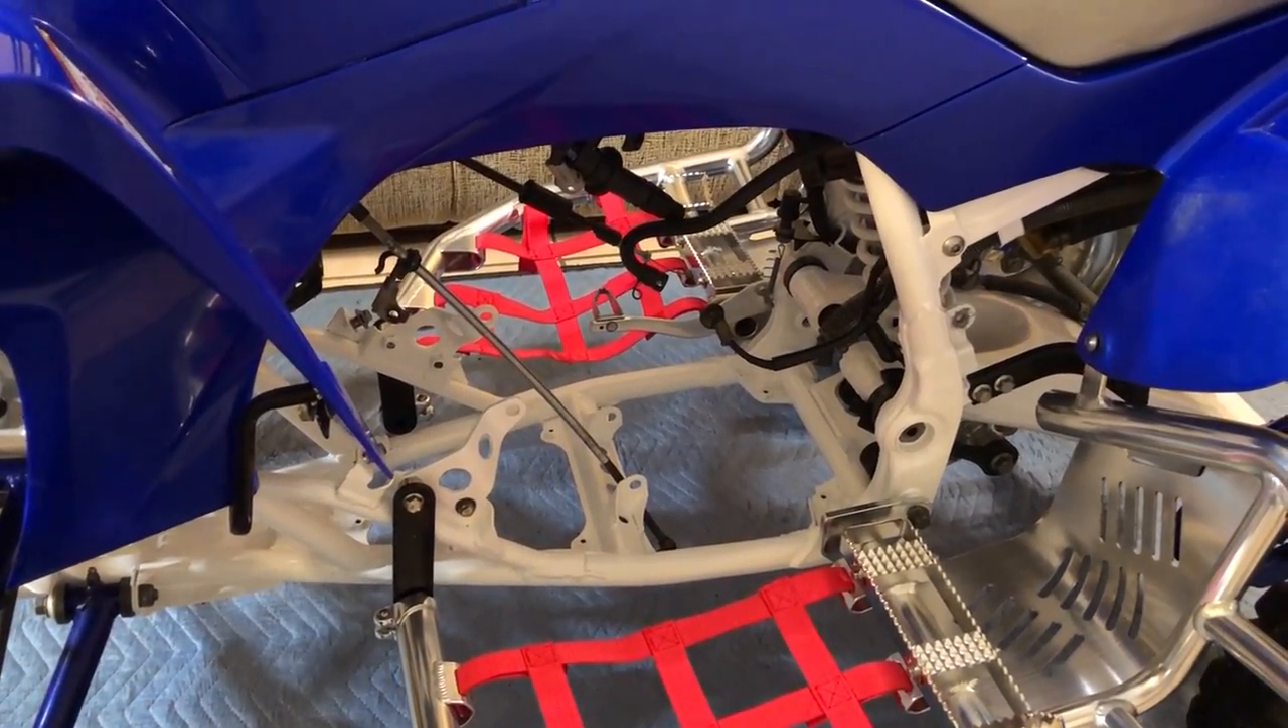Yeah look at that big old empty space right there we're gonna have to get a motor up in this thing.